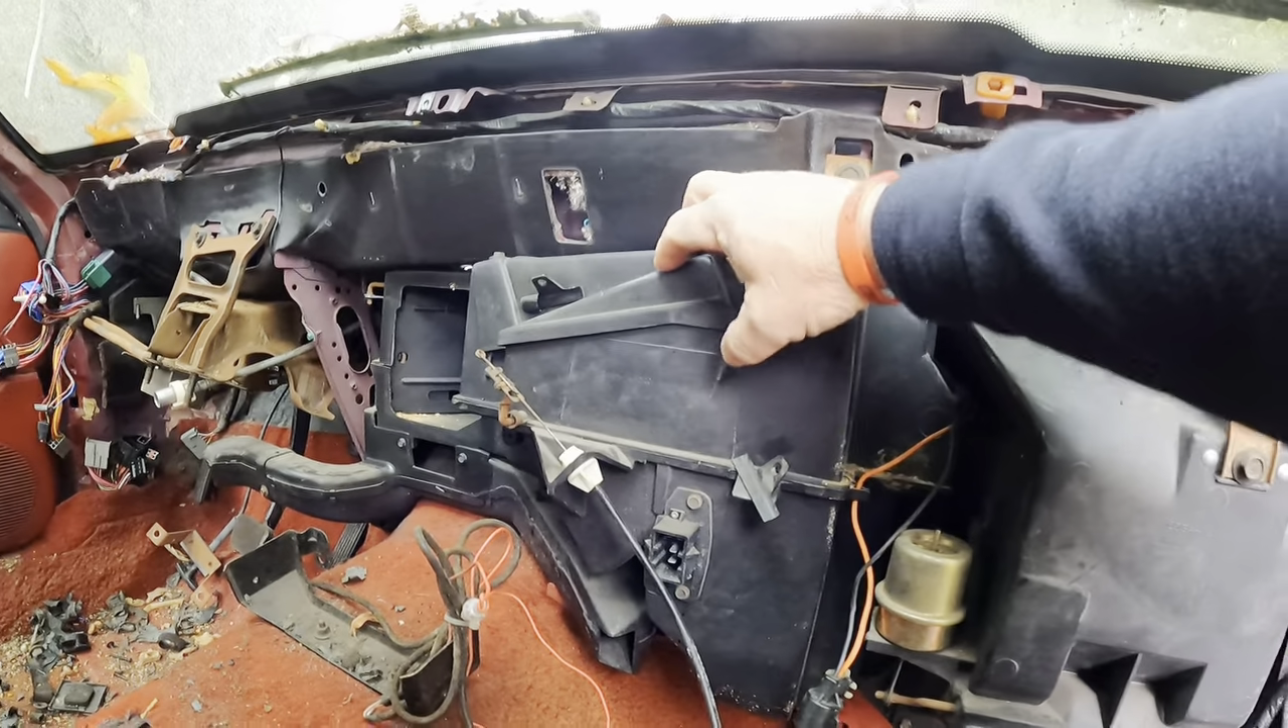Now, you can see this car's got the dash out, obviously.